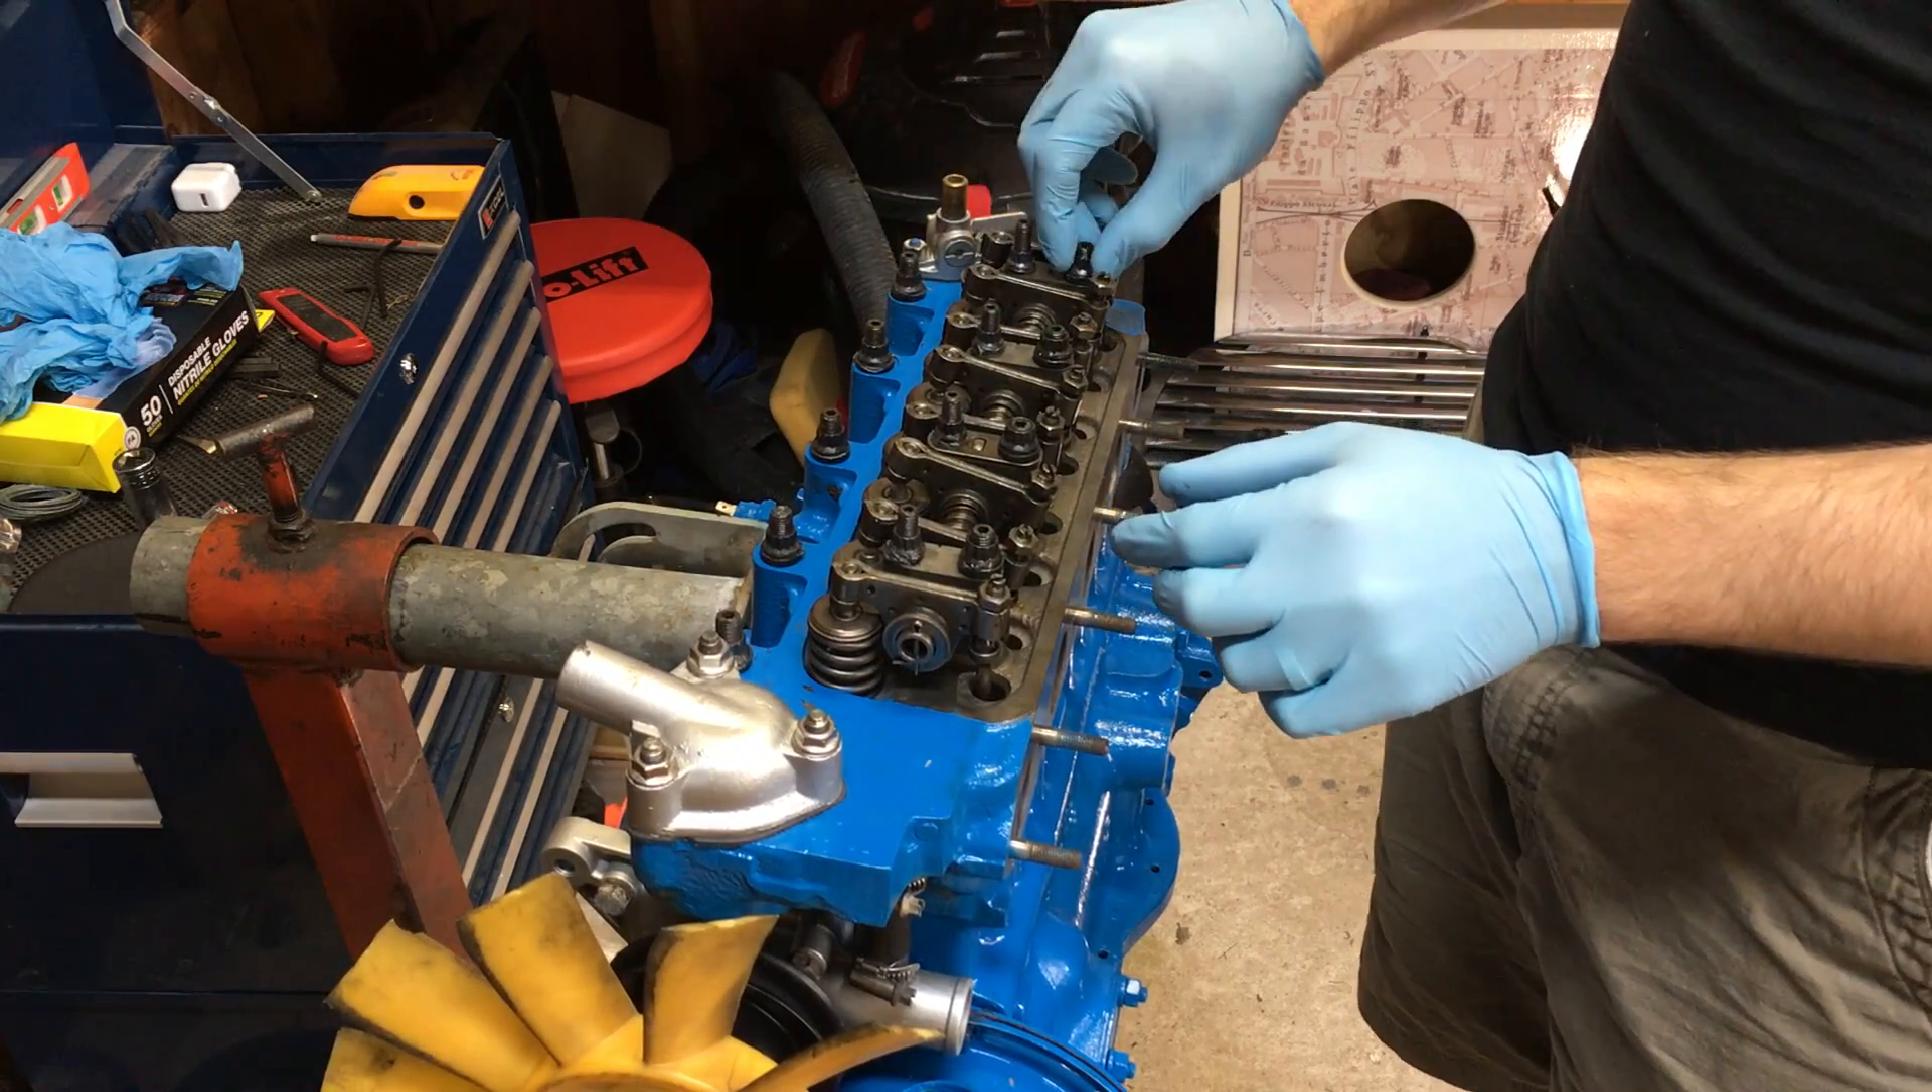So now we have this rocker assembly put on our cylinder head.